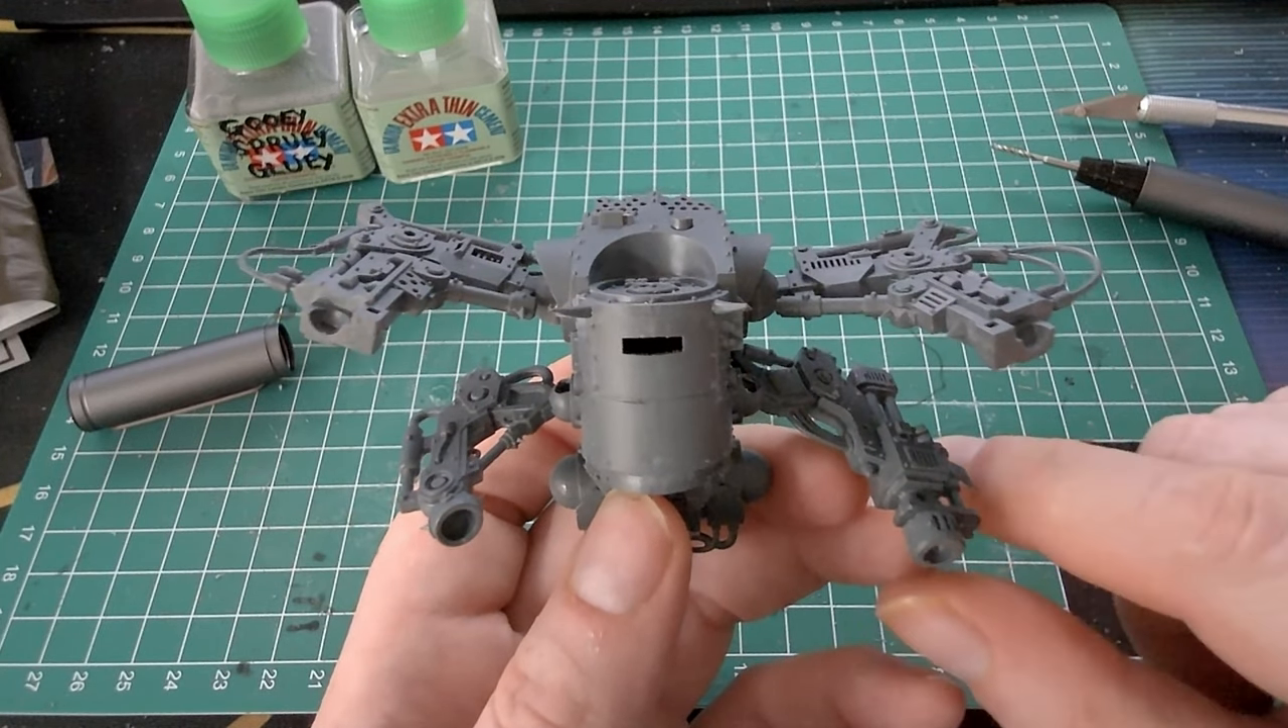And with all the arms done, and nicely magnetised, I popped them on the model, to have a look and see how they would operate.